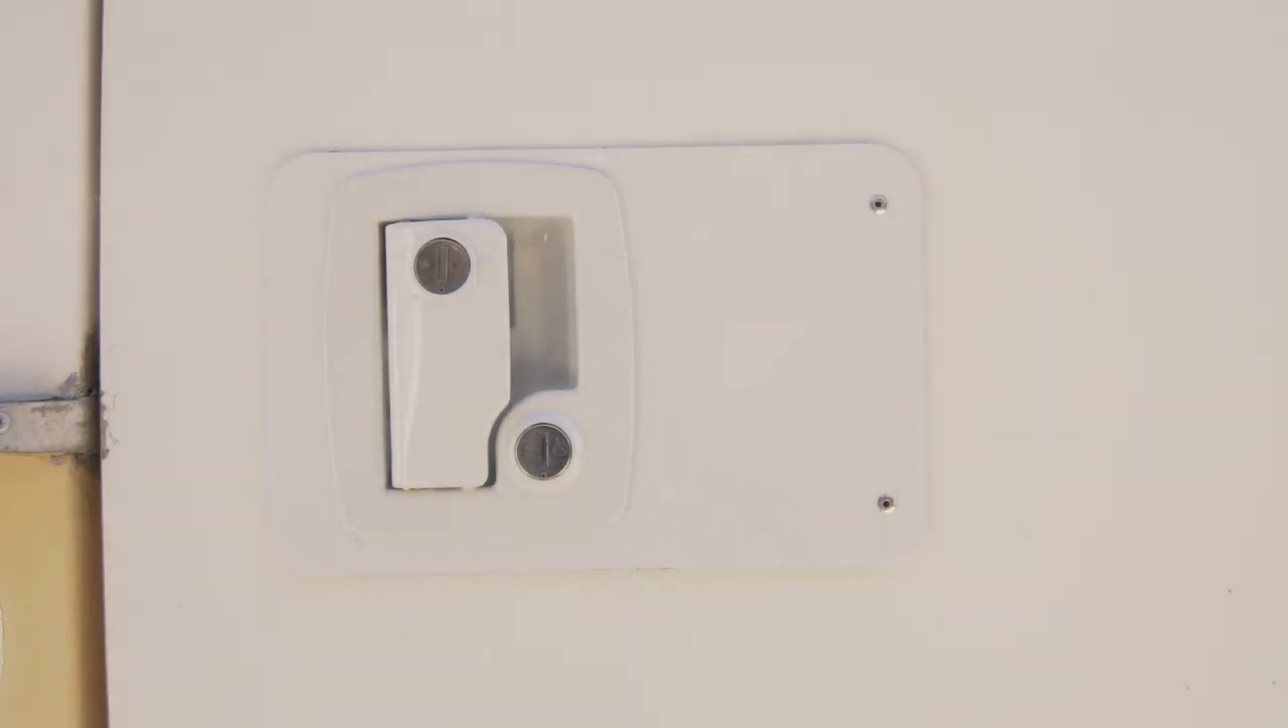Congratulations! Your new lock assembly is complete.